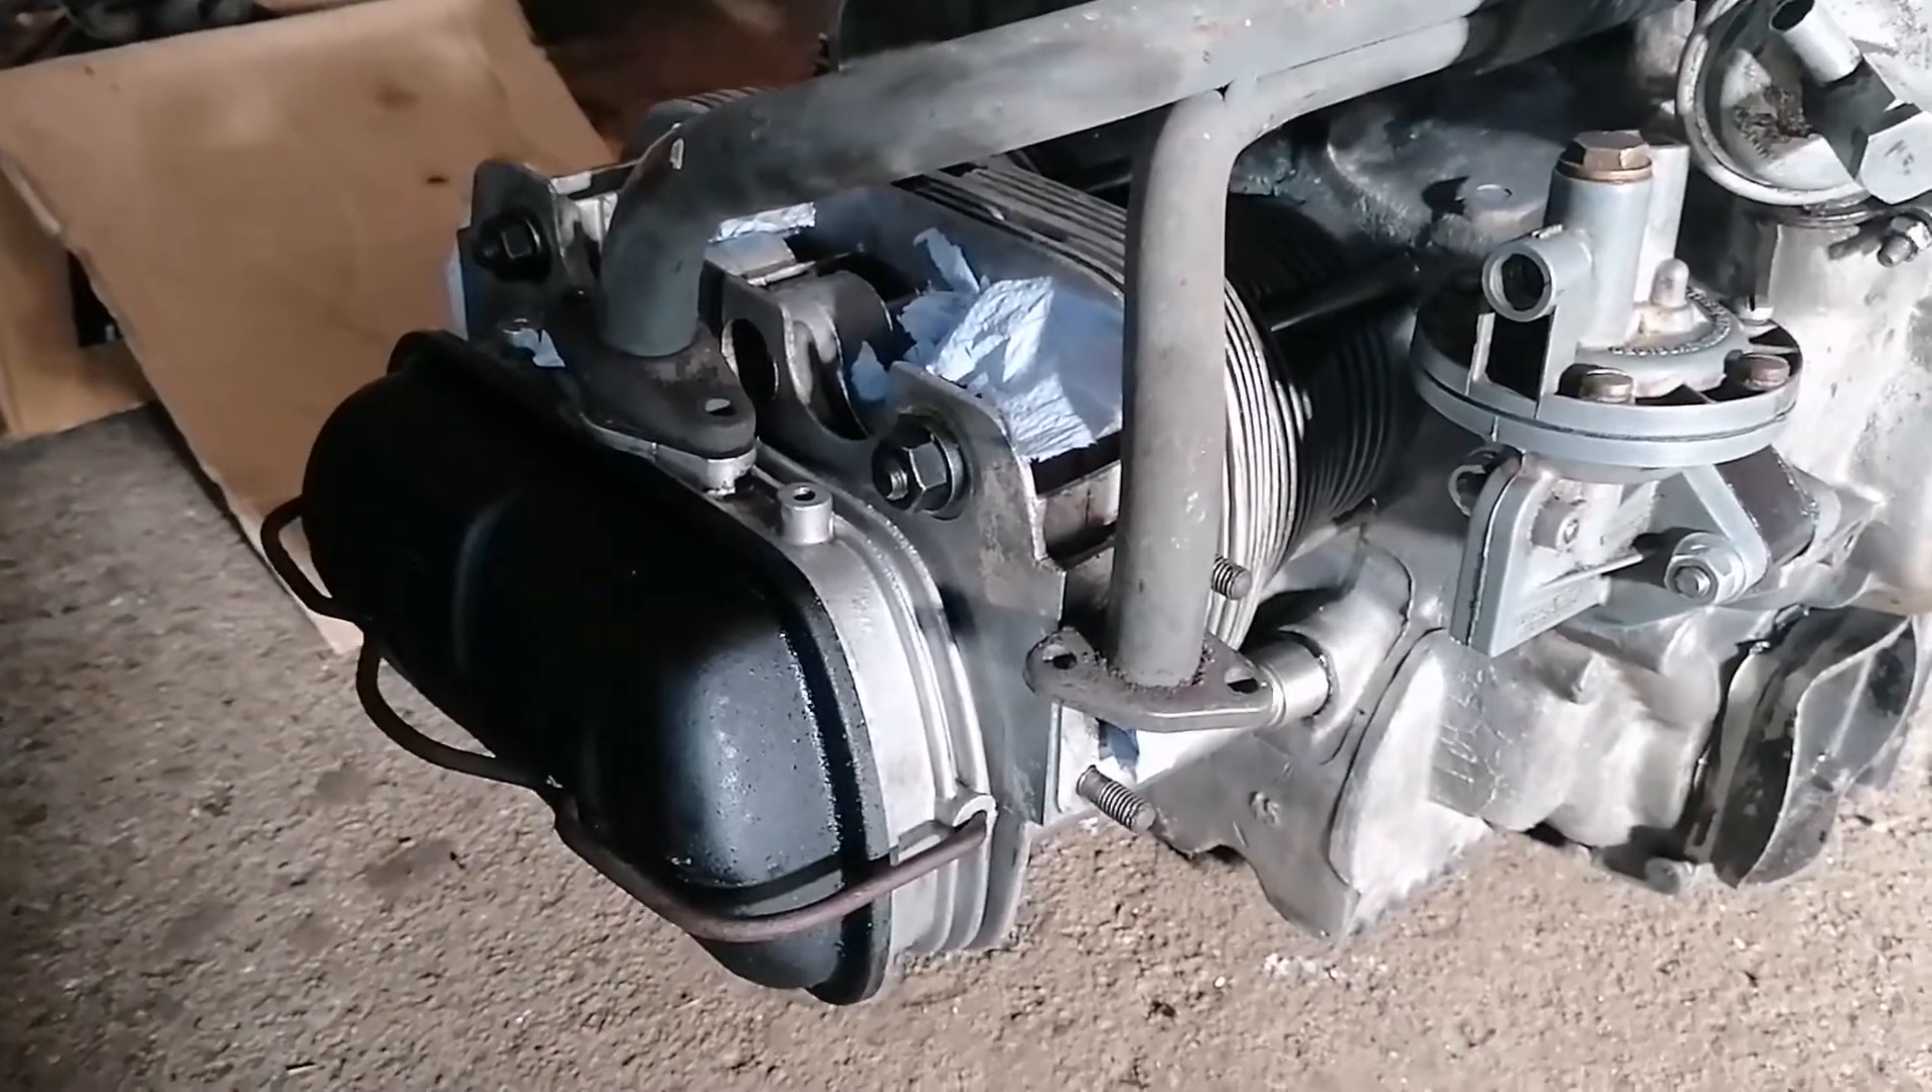So, ich habe jetzt die Nockenwellendeckel hier lackiert und montiert.